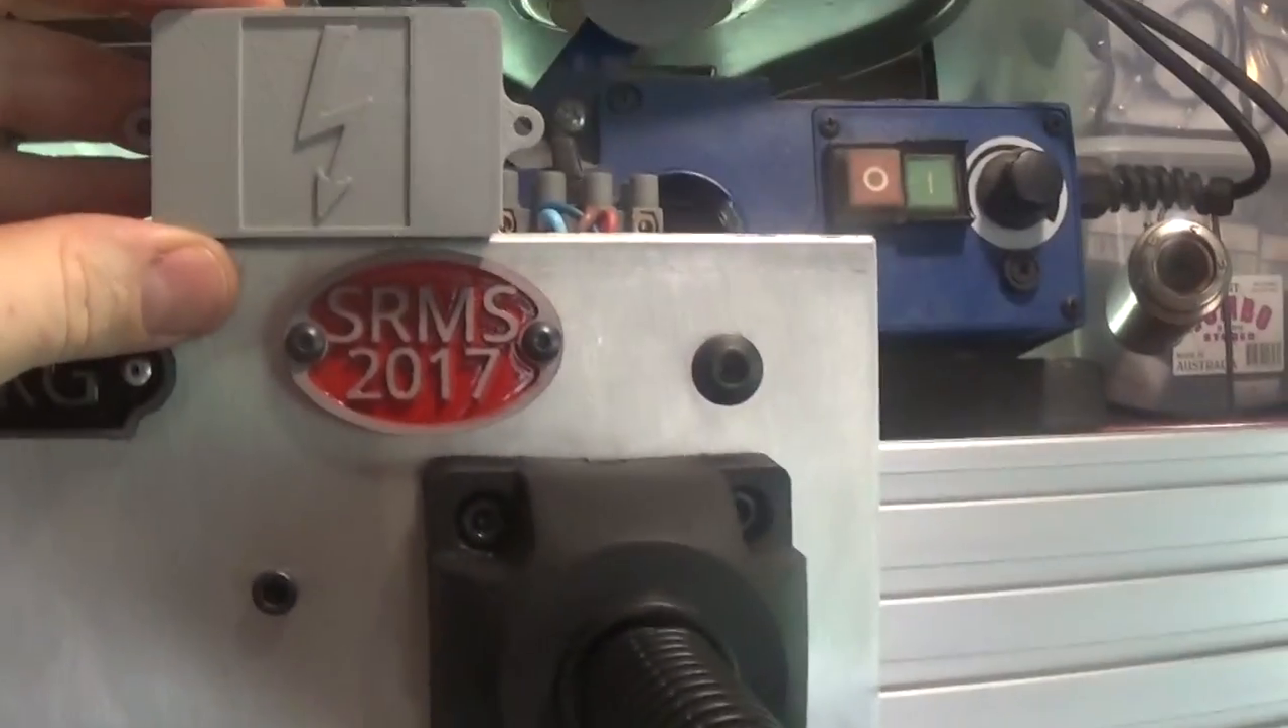That little junction box that we've printed. It hasn't been bolted on yet.